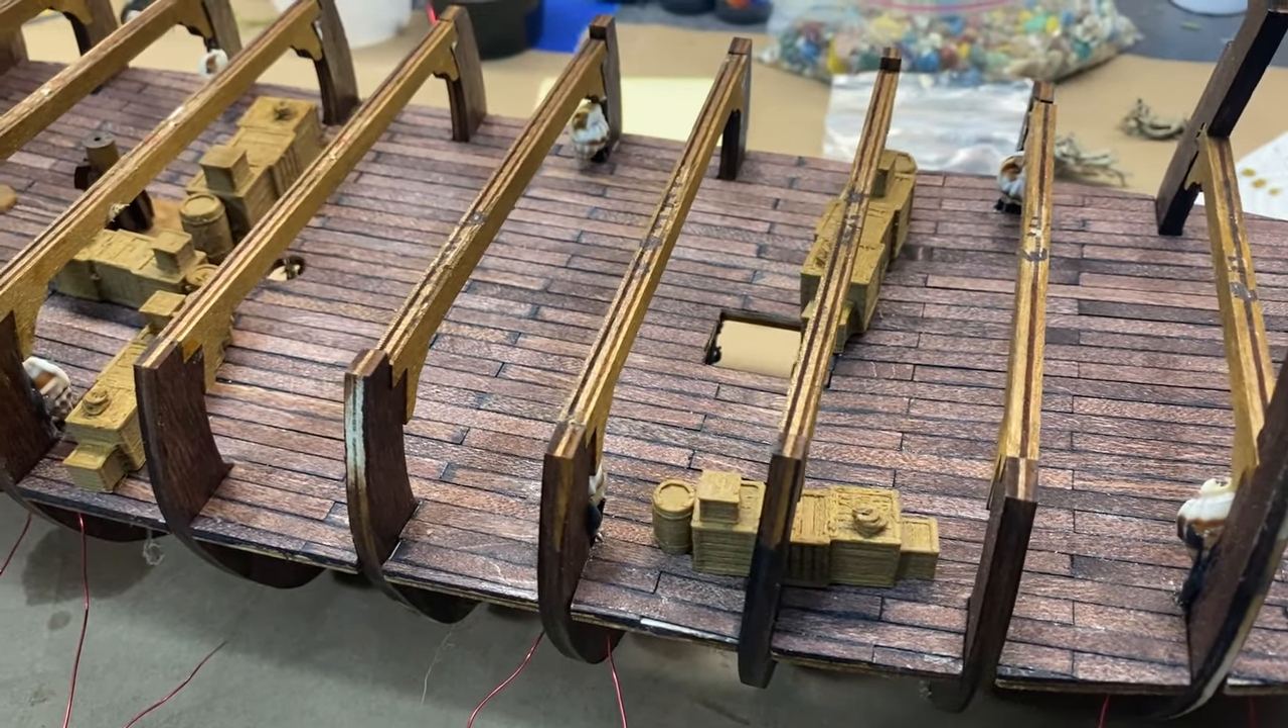I've got the supports for the upper deck in place.